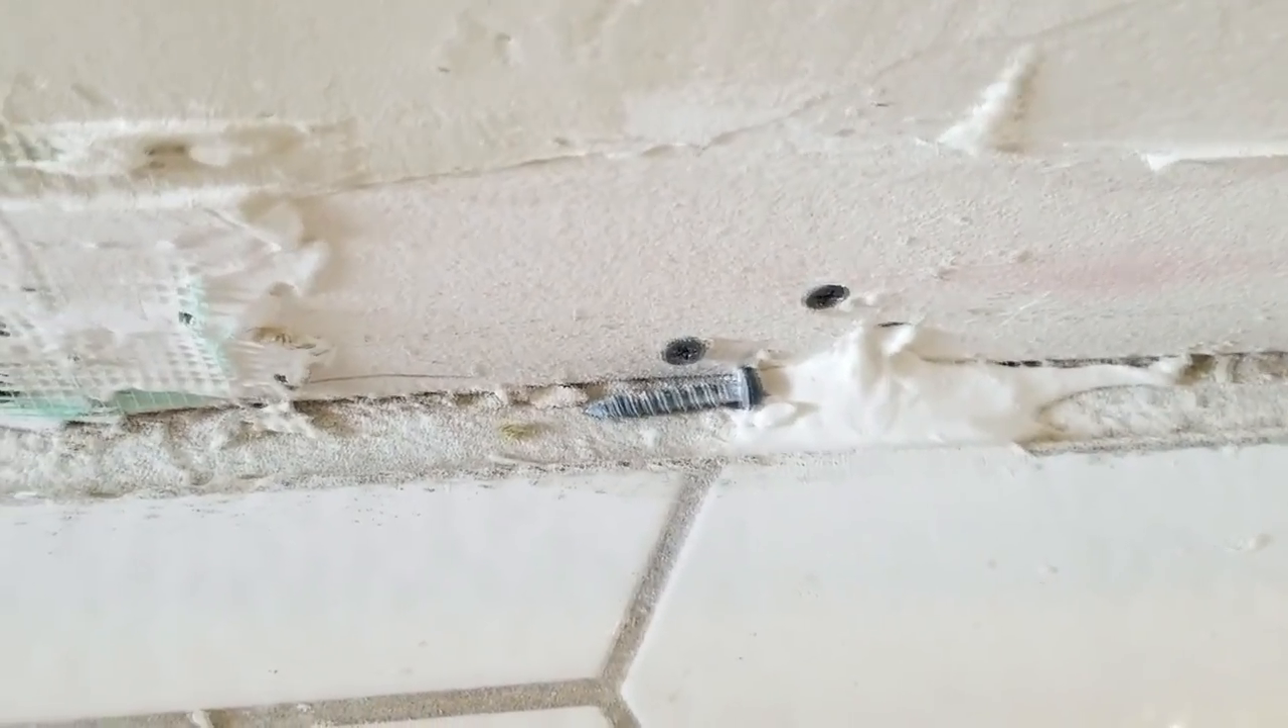You can see the builder left almost a three quarters of an inch gap because they tiled up to the other baseboards instead of tiling up near the wall and putting the baseboards on top.